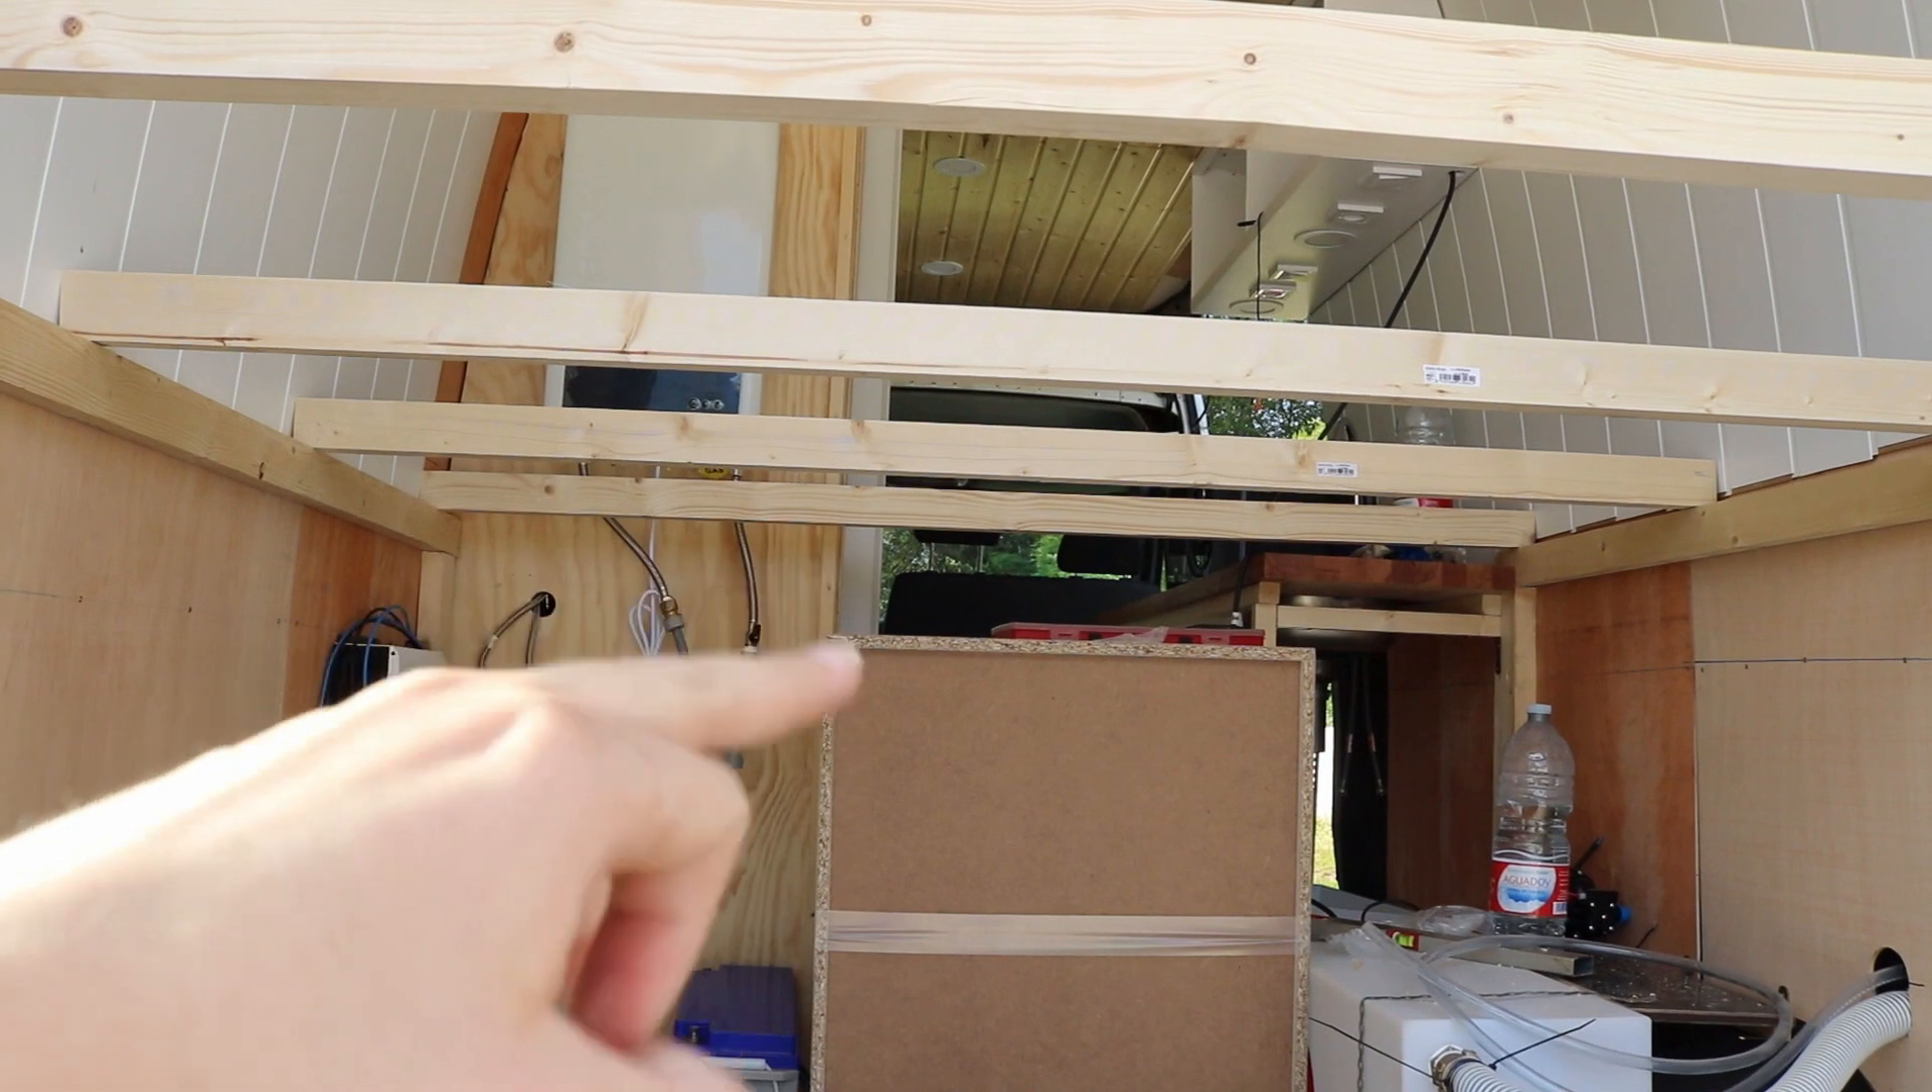Ya tenemos puestos los cuatro rastreles de la cama y ahora tenemos que poner las patas.